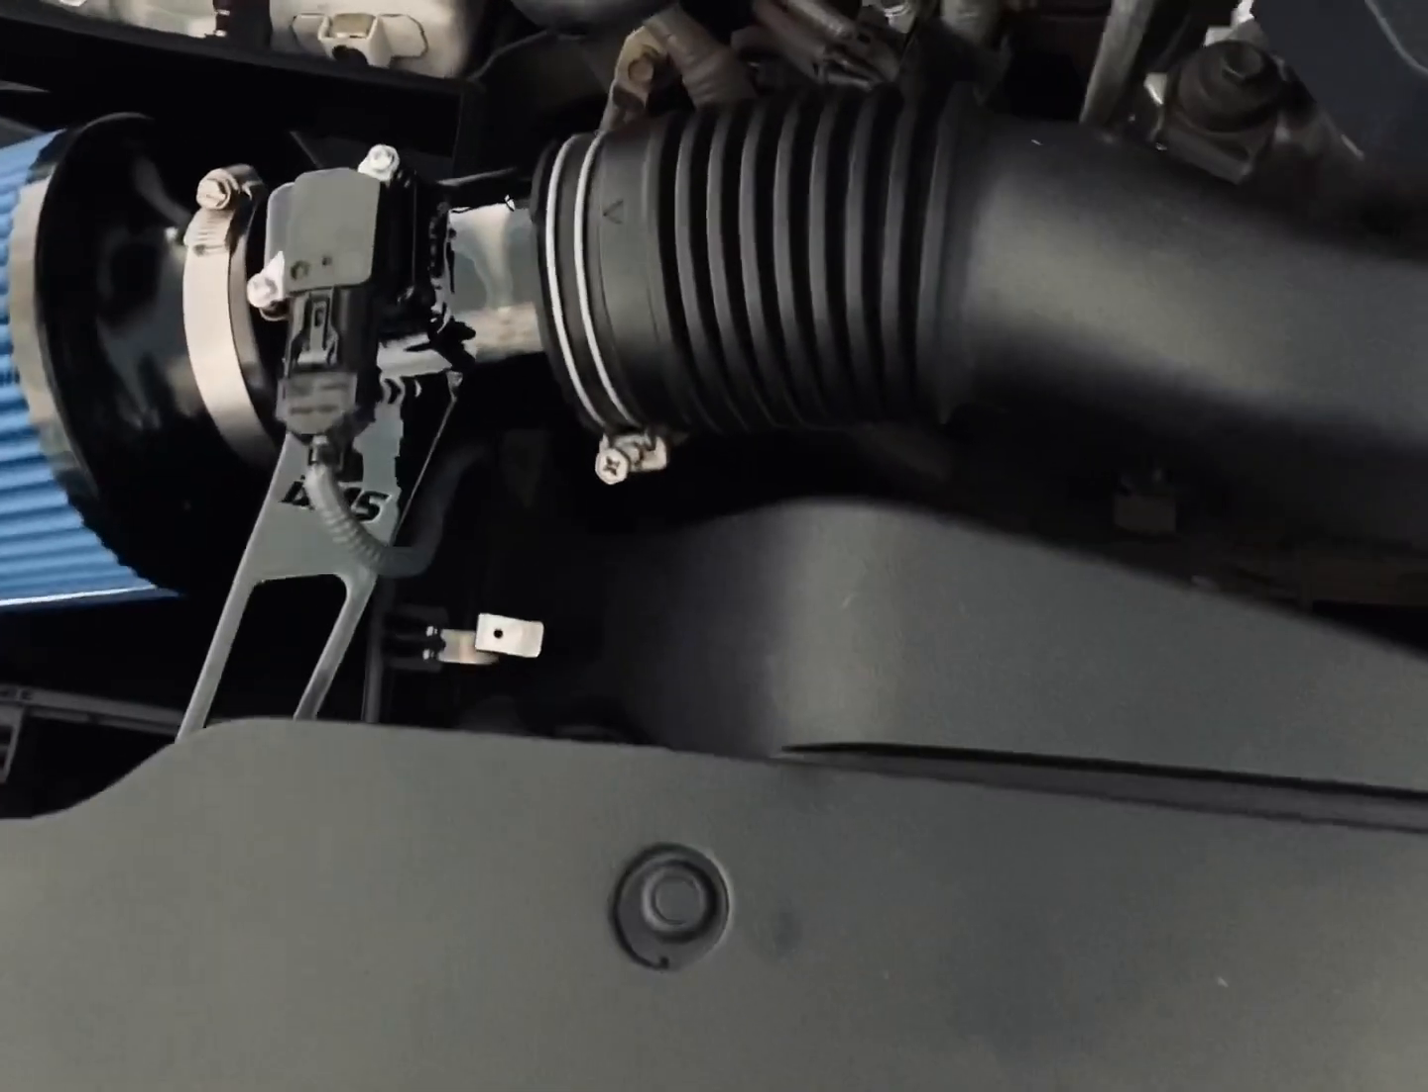All right guys so i'm all finished and this is the final look of the air intake.